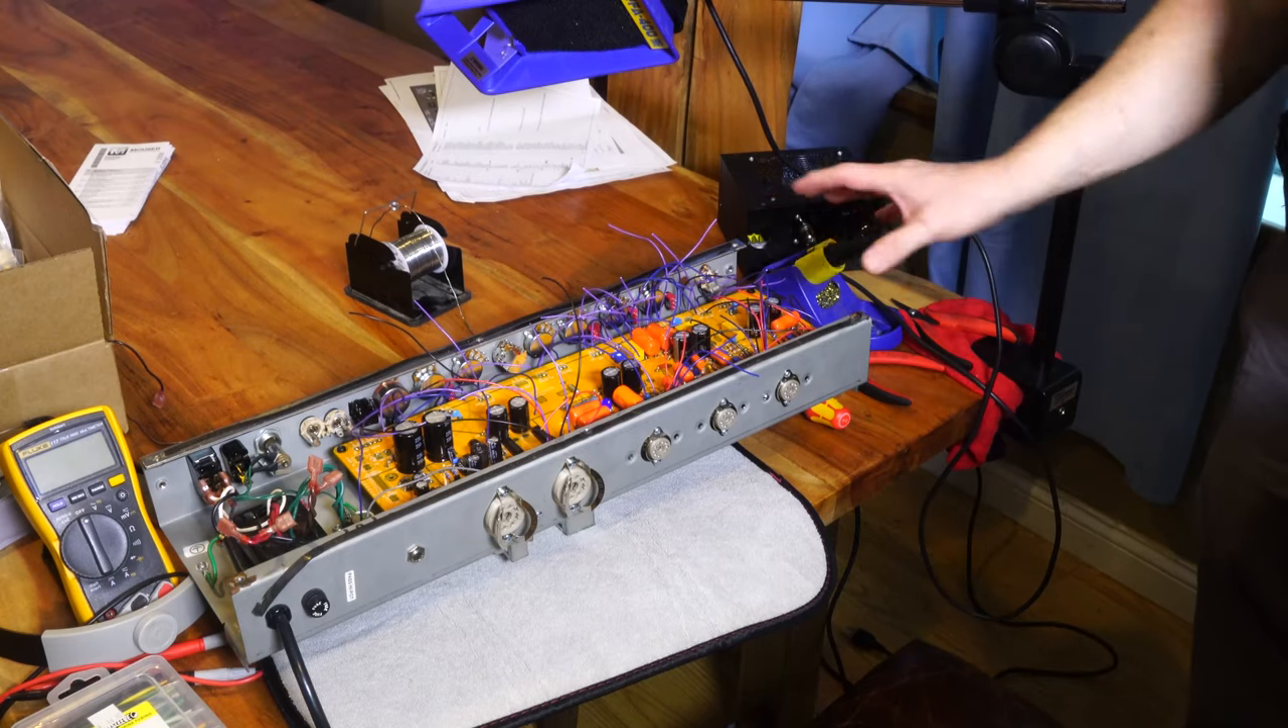Okay so you can see I've got the board in finally.